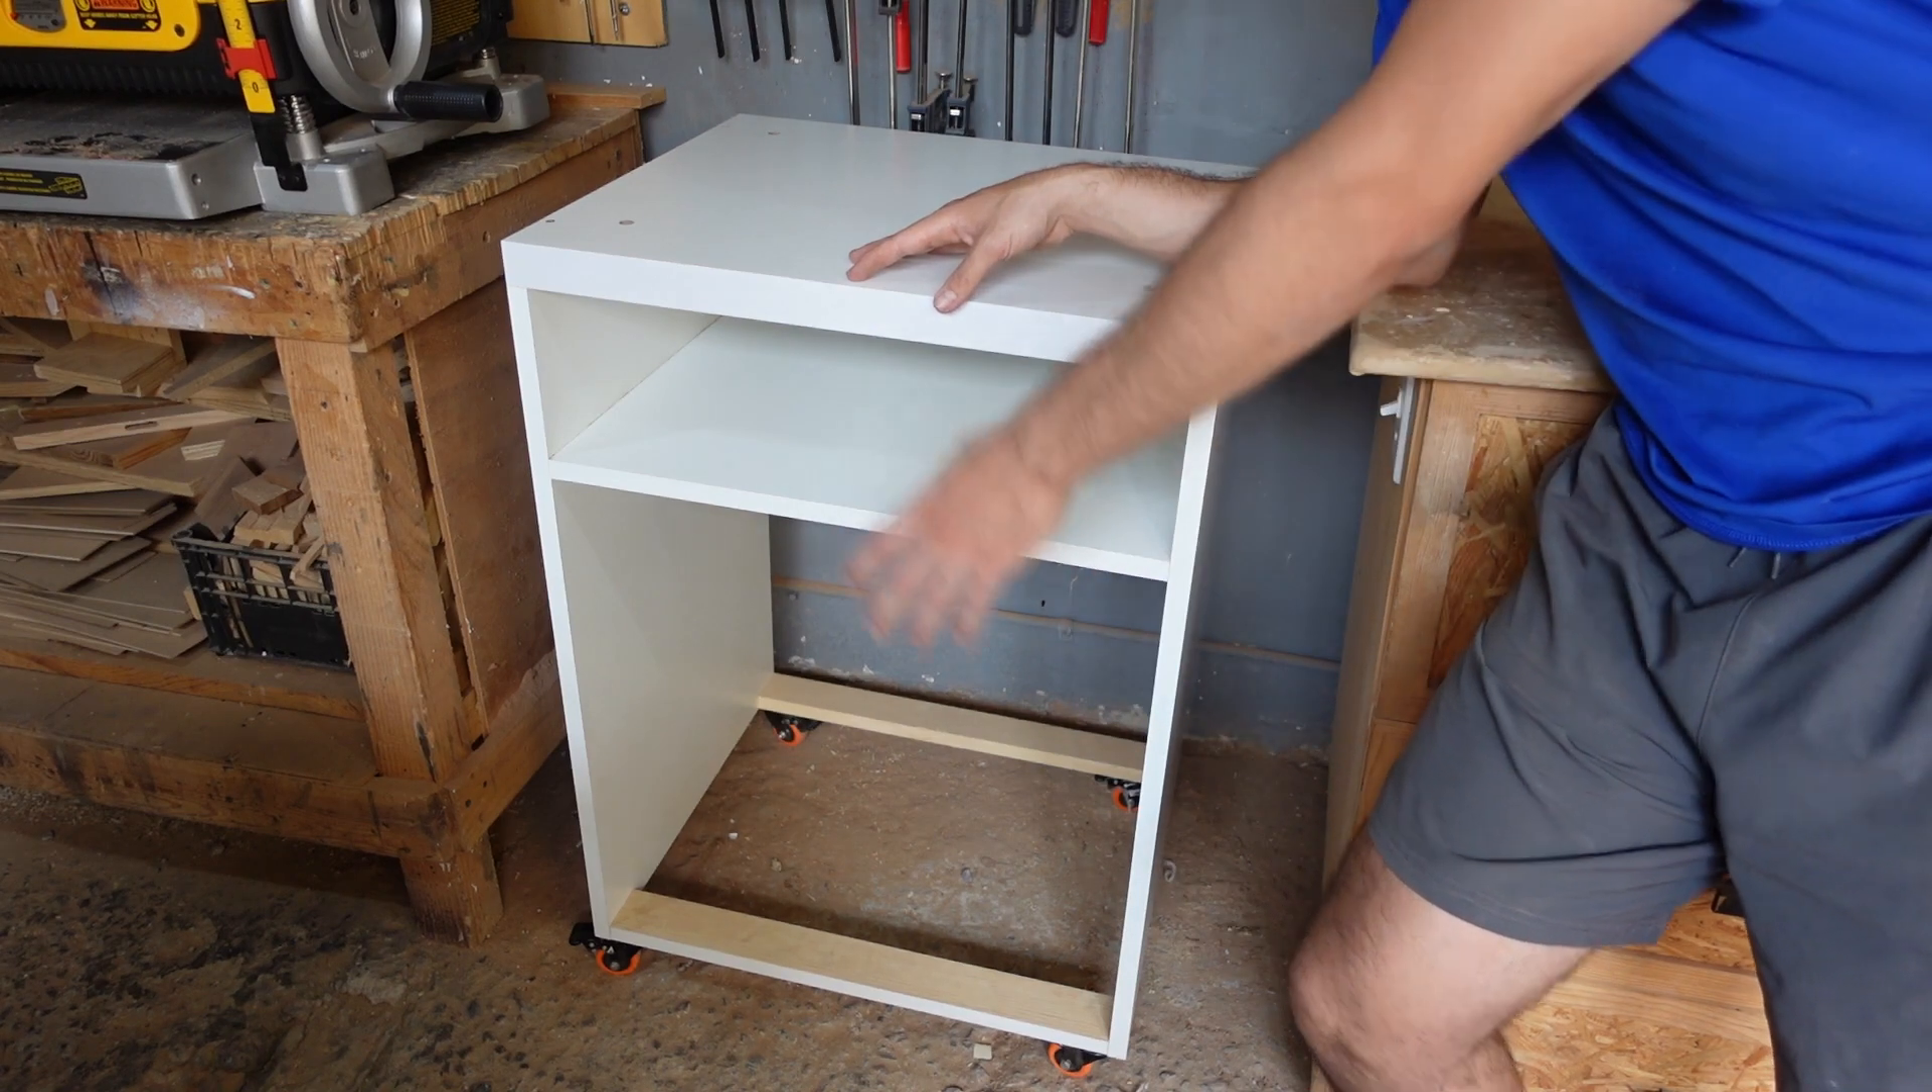Obviamente a este mueble todavía le falta ponerle unos cajones en la parte de aquí abajo.